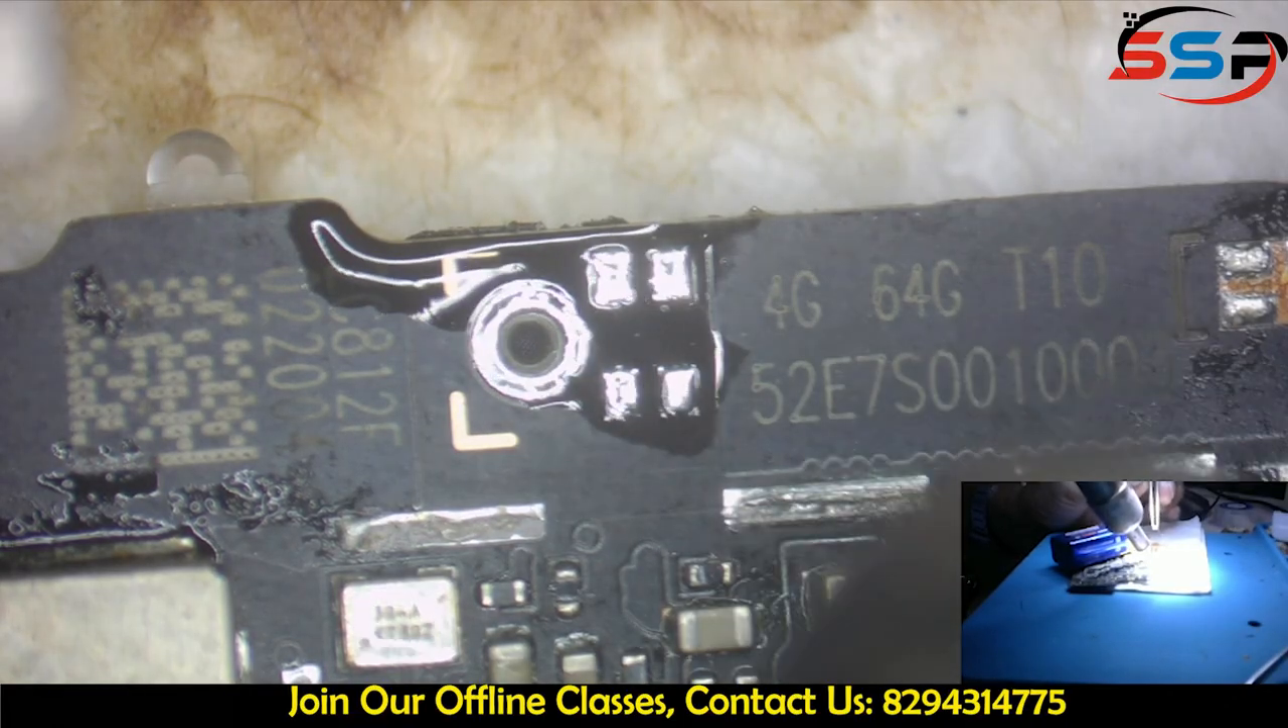अभी हमारा यहां माइक नहीं लगा।